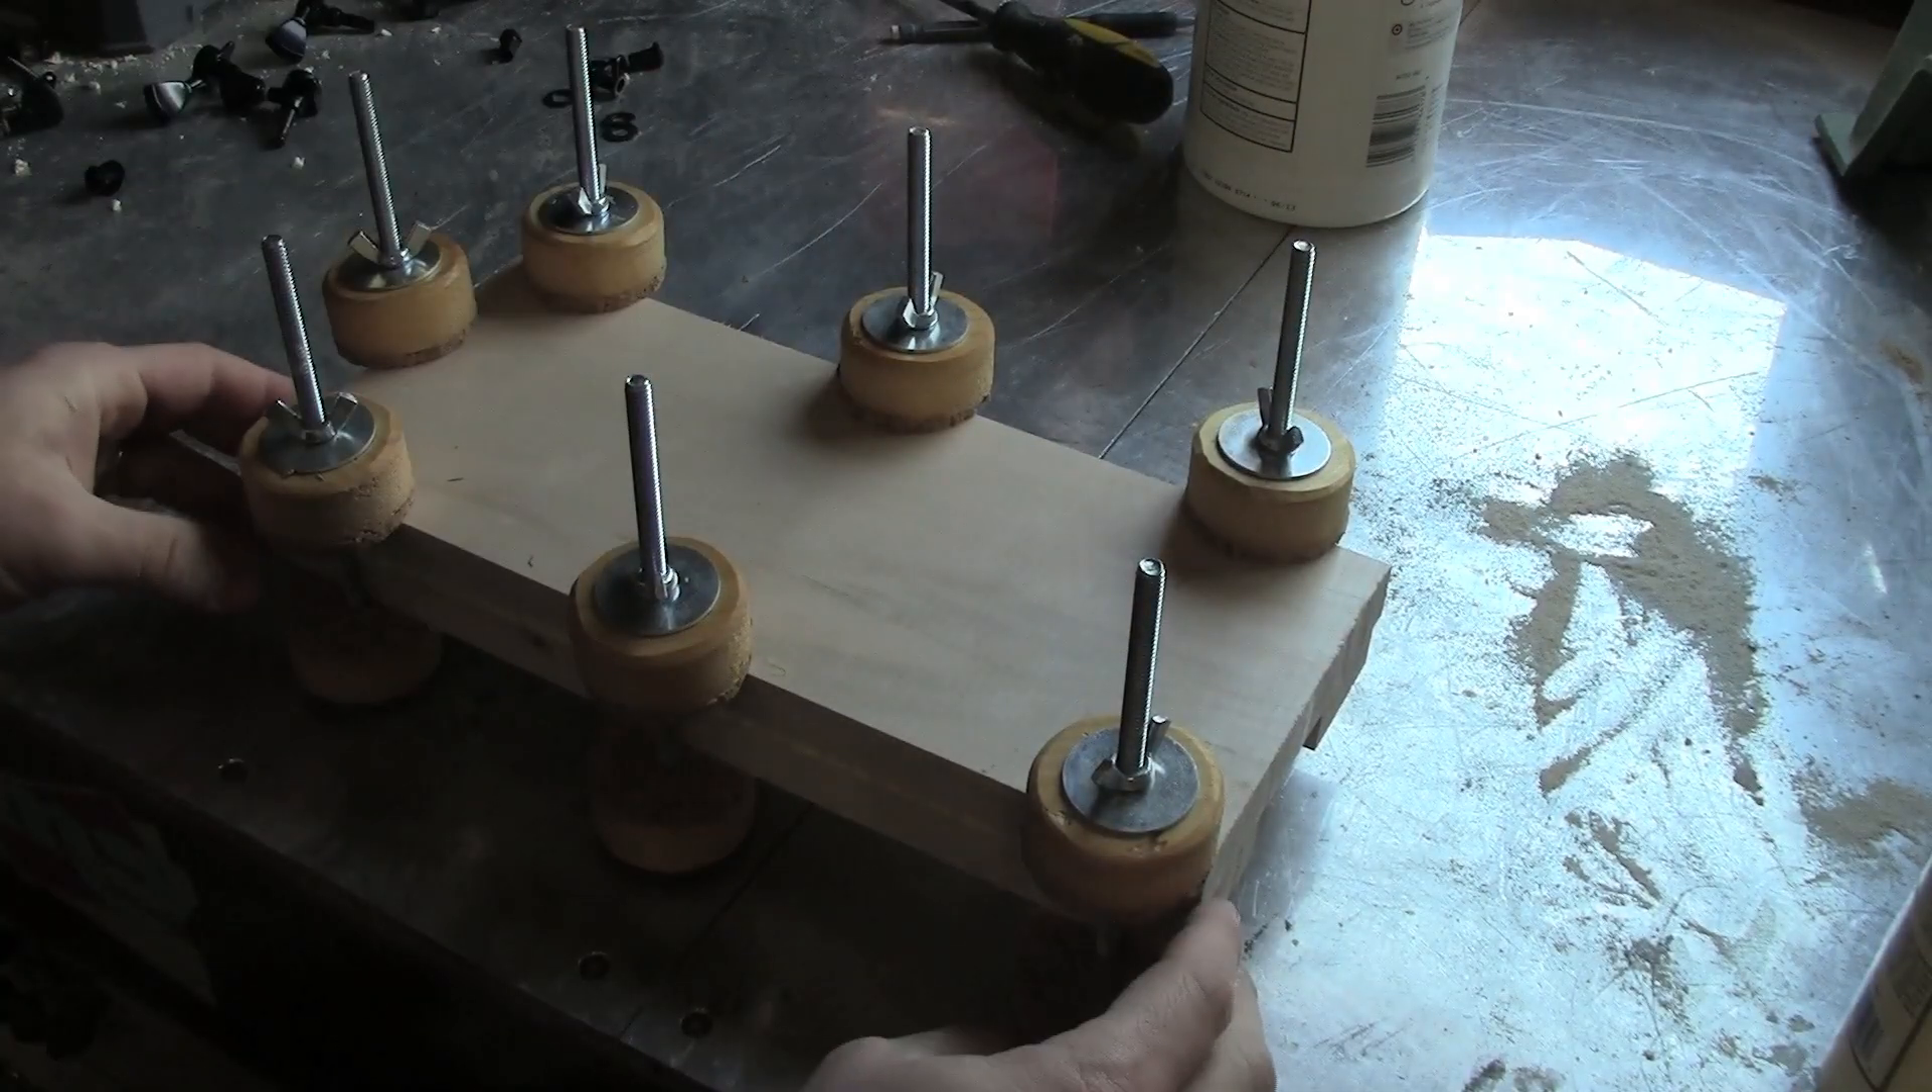Now the body is glued and clamped.